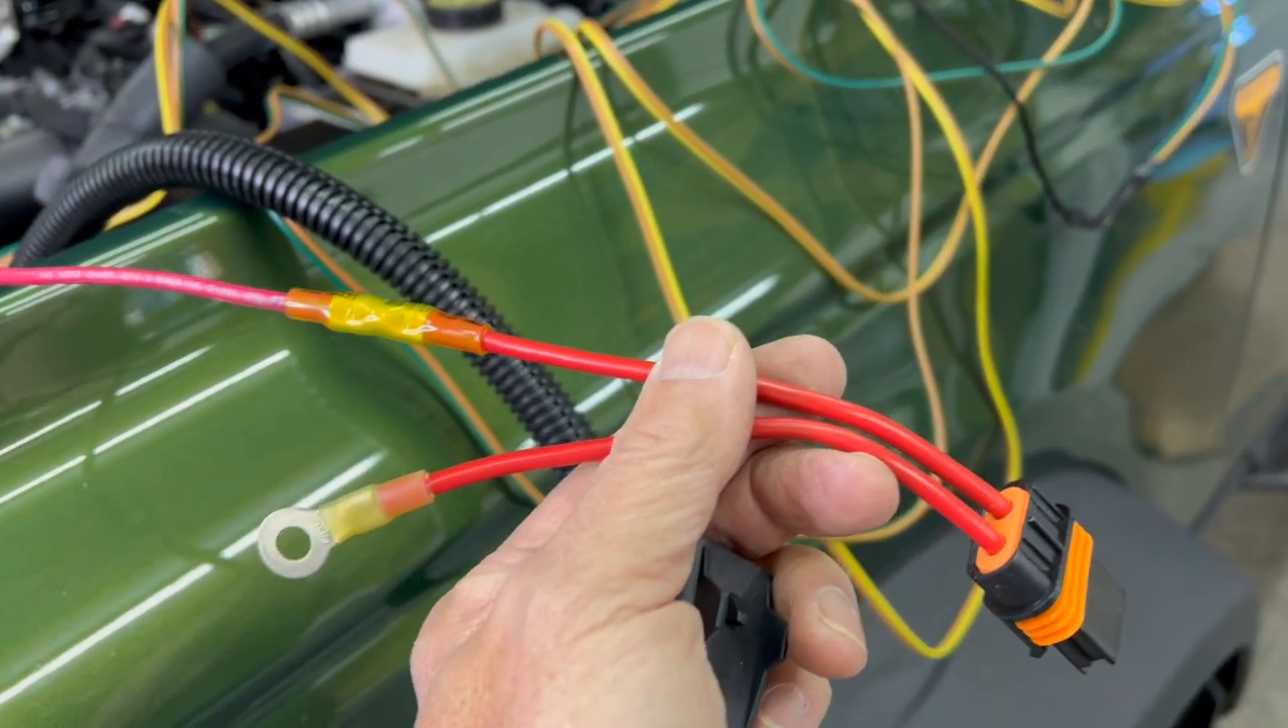We have finished our 12 volt charging line by splicing on a waterproof fuse holder and ring terminal.